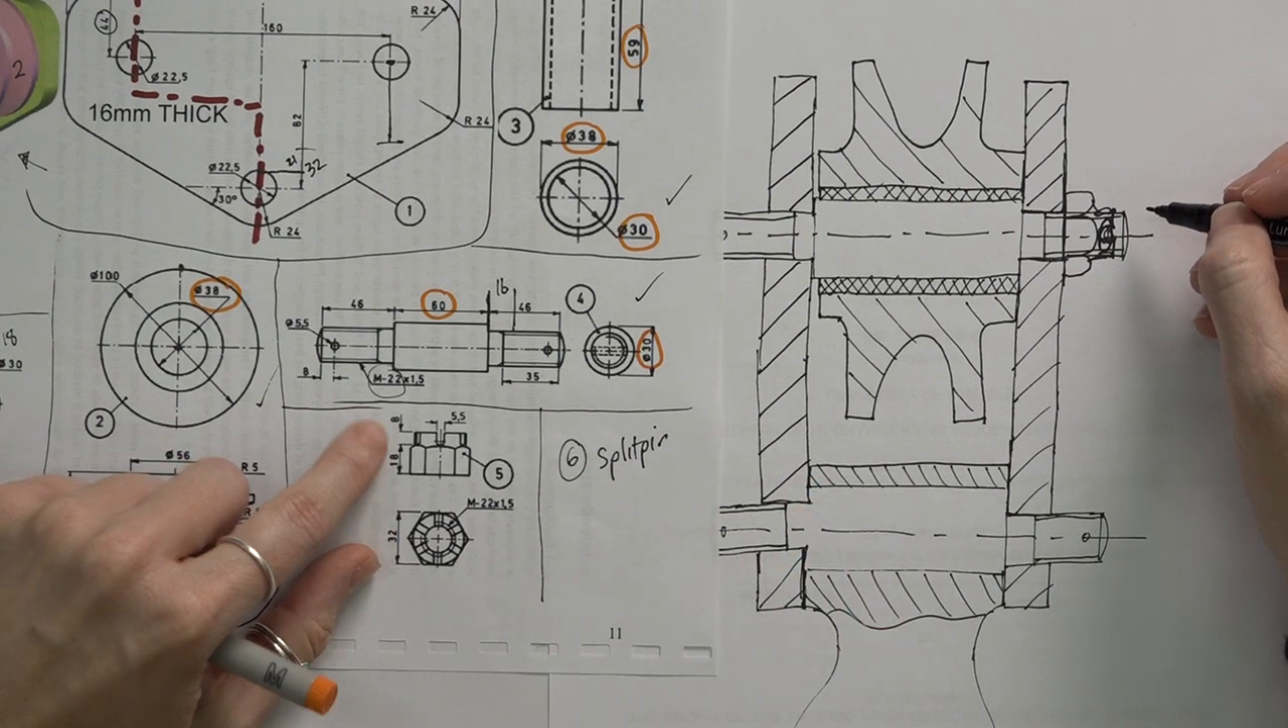And there's still a piece of the shaft protruding.